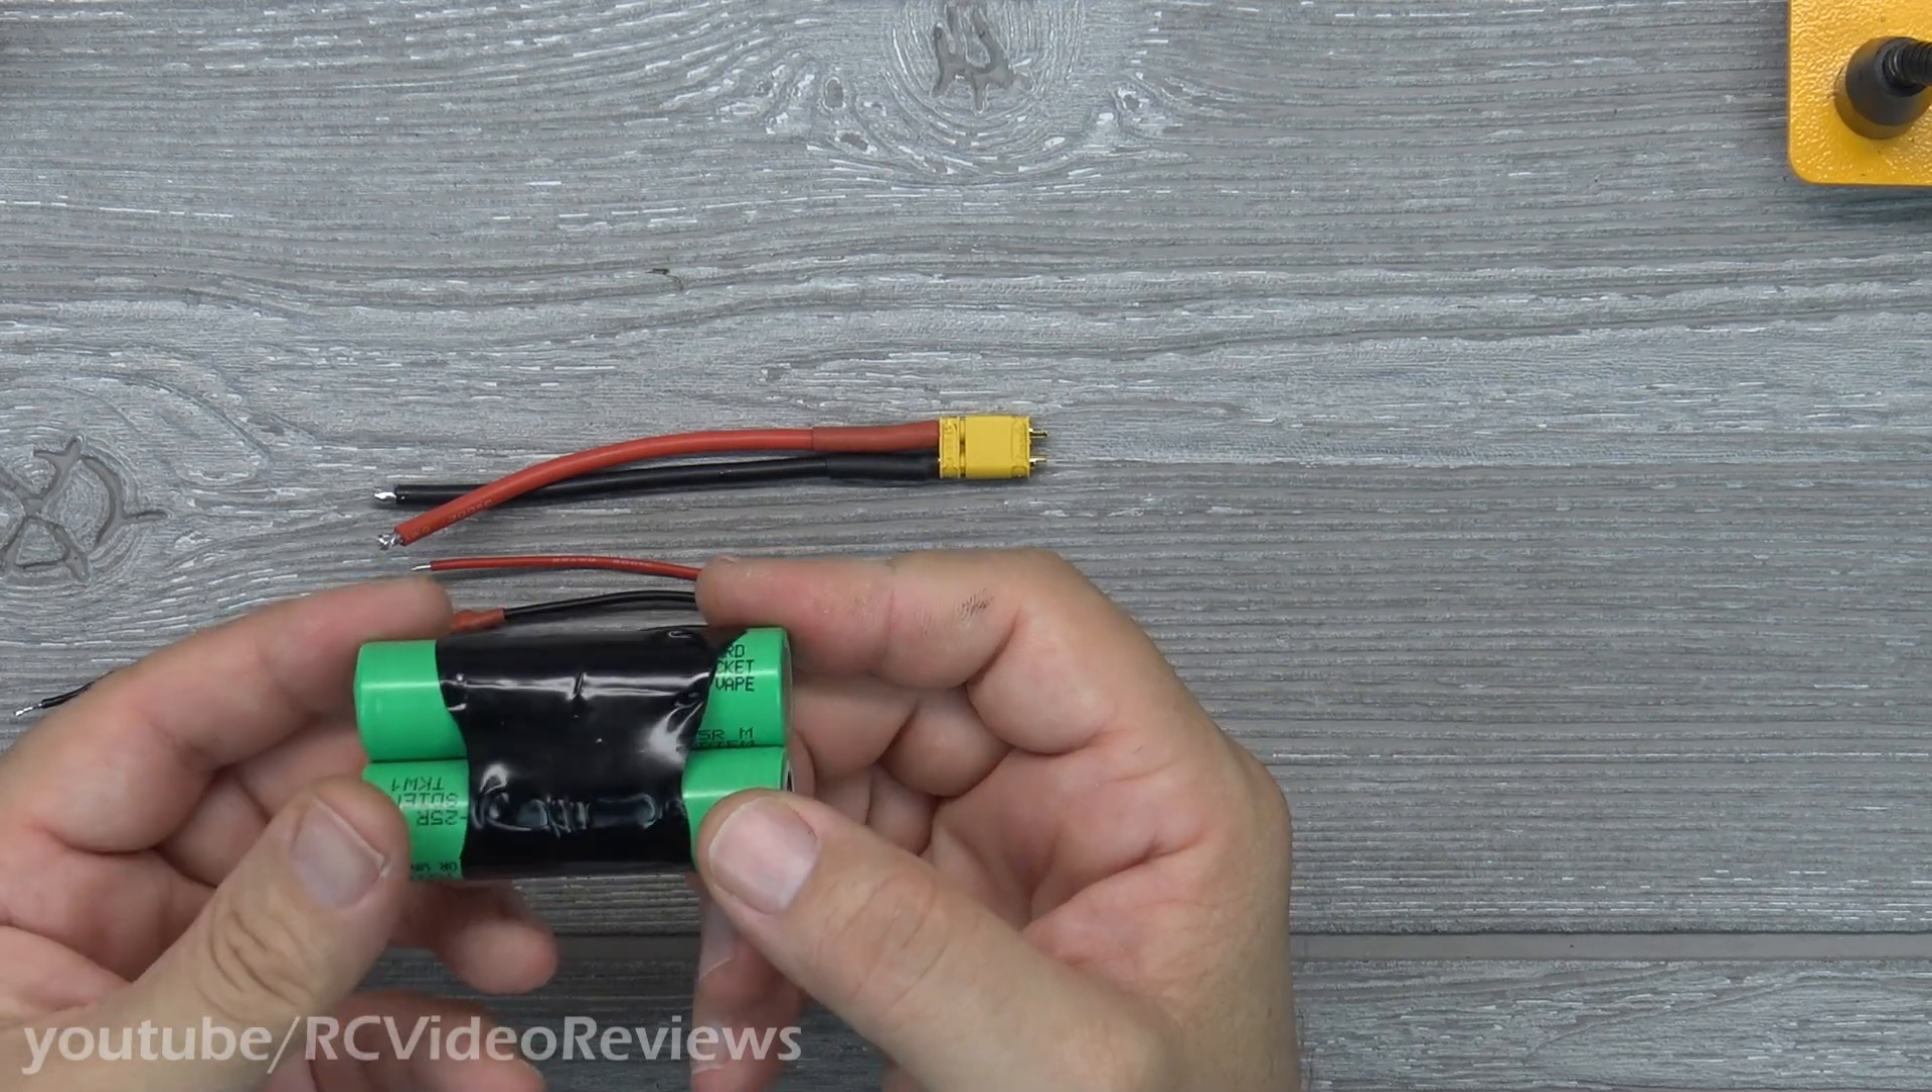All right, notice on the batteries, I just took a small piece of heat shrink and wrapped it around the batteries just to kind of hold things together while I work on them.